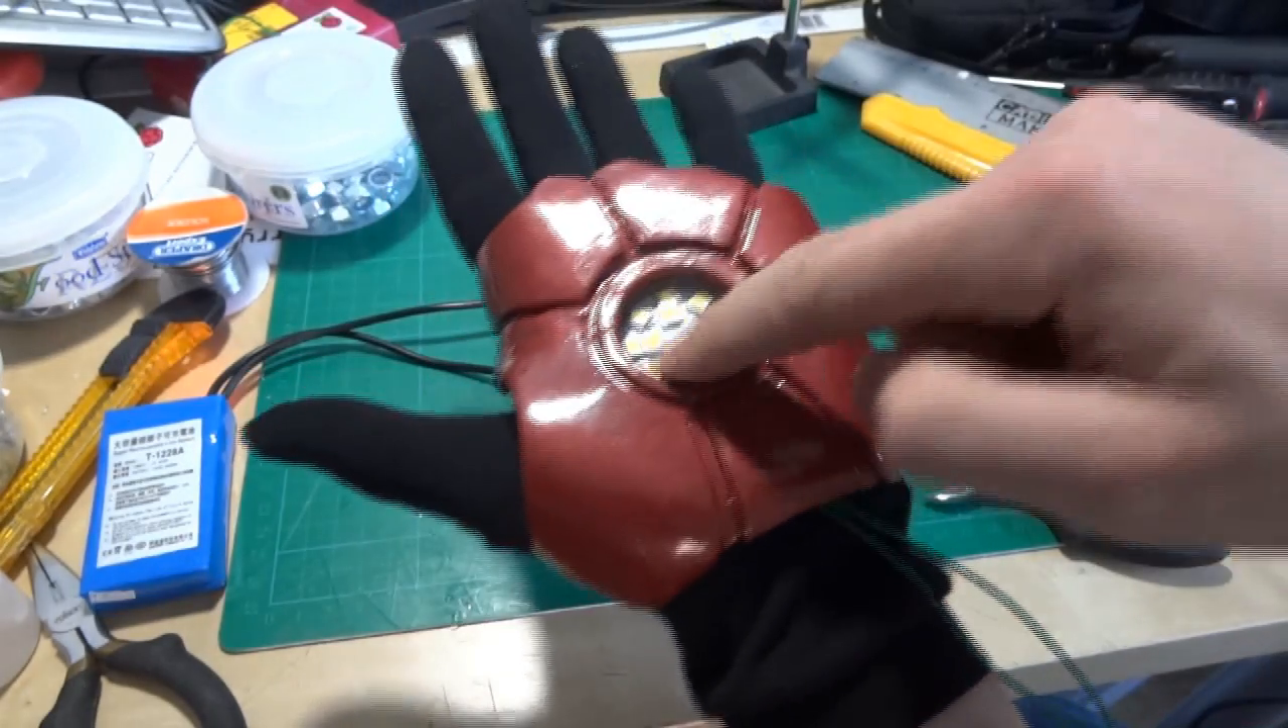There's quite a big recess you can see there to put a diffuser in, which I haven't done yet.